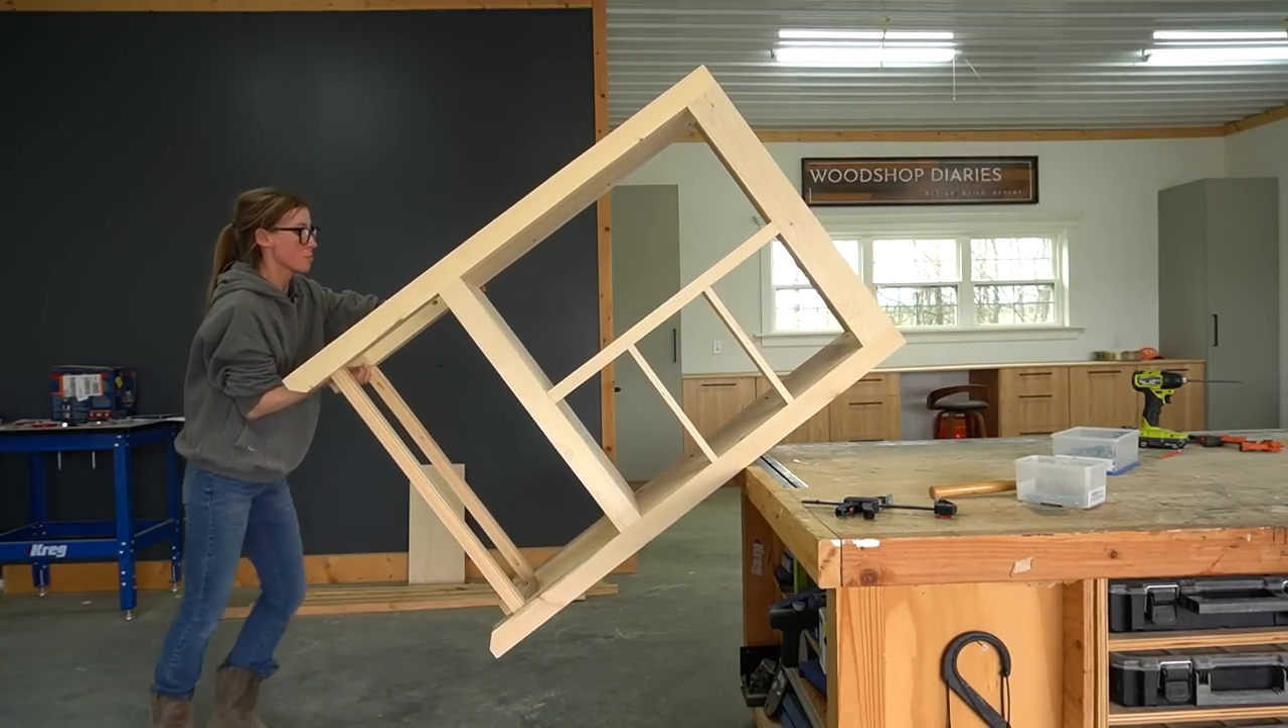Anyway, then I added the drawer dividers to evenly space out the right side of the cabinet into three equally spaced openings.